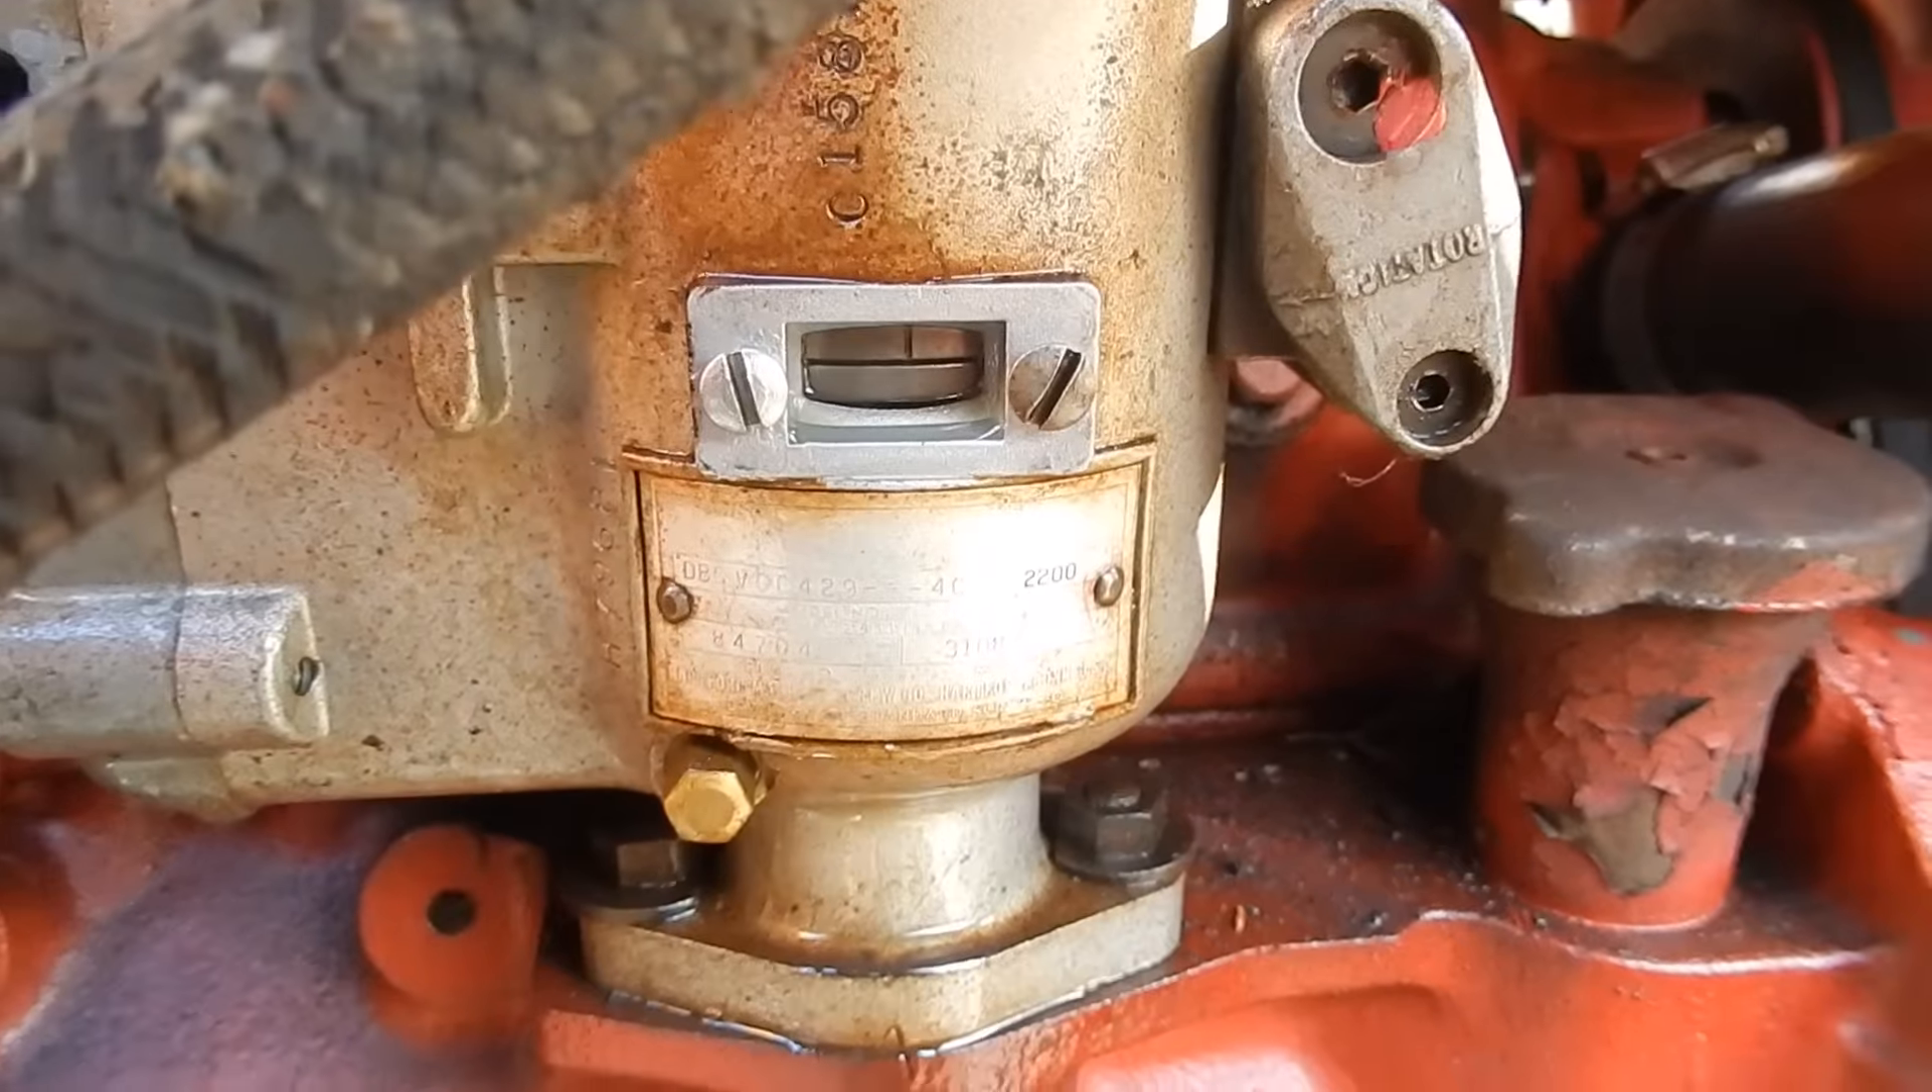Here's the window. Notice I put the screws back in so you don't lose the screws.